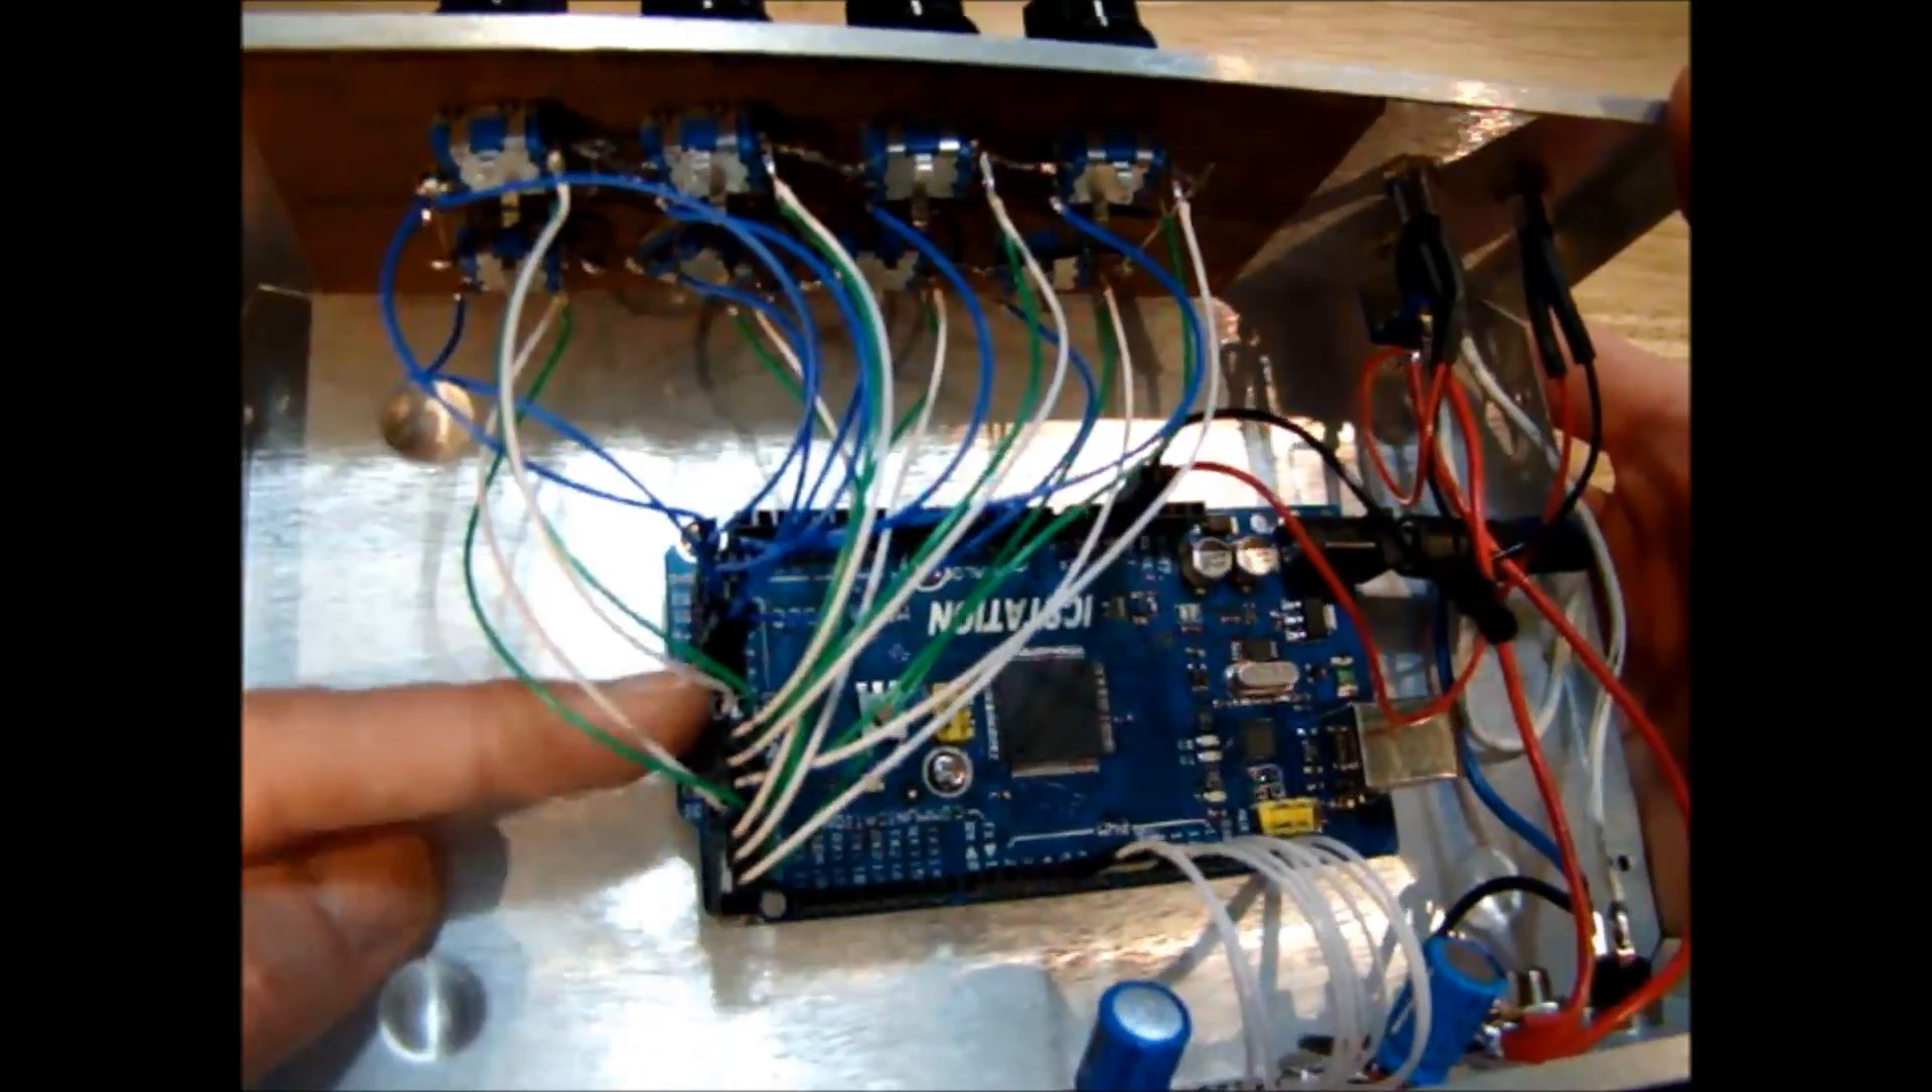Here's all the encoders wired up.